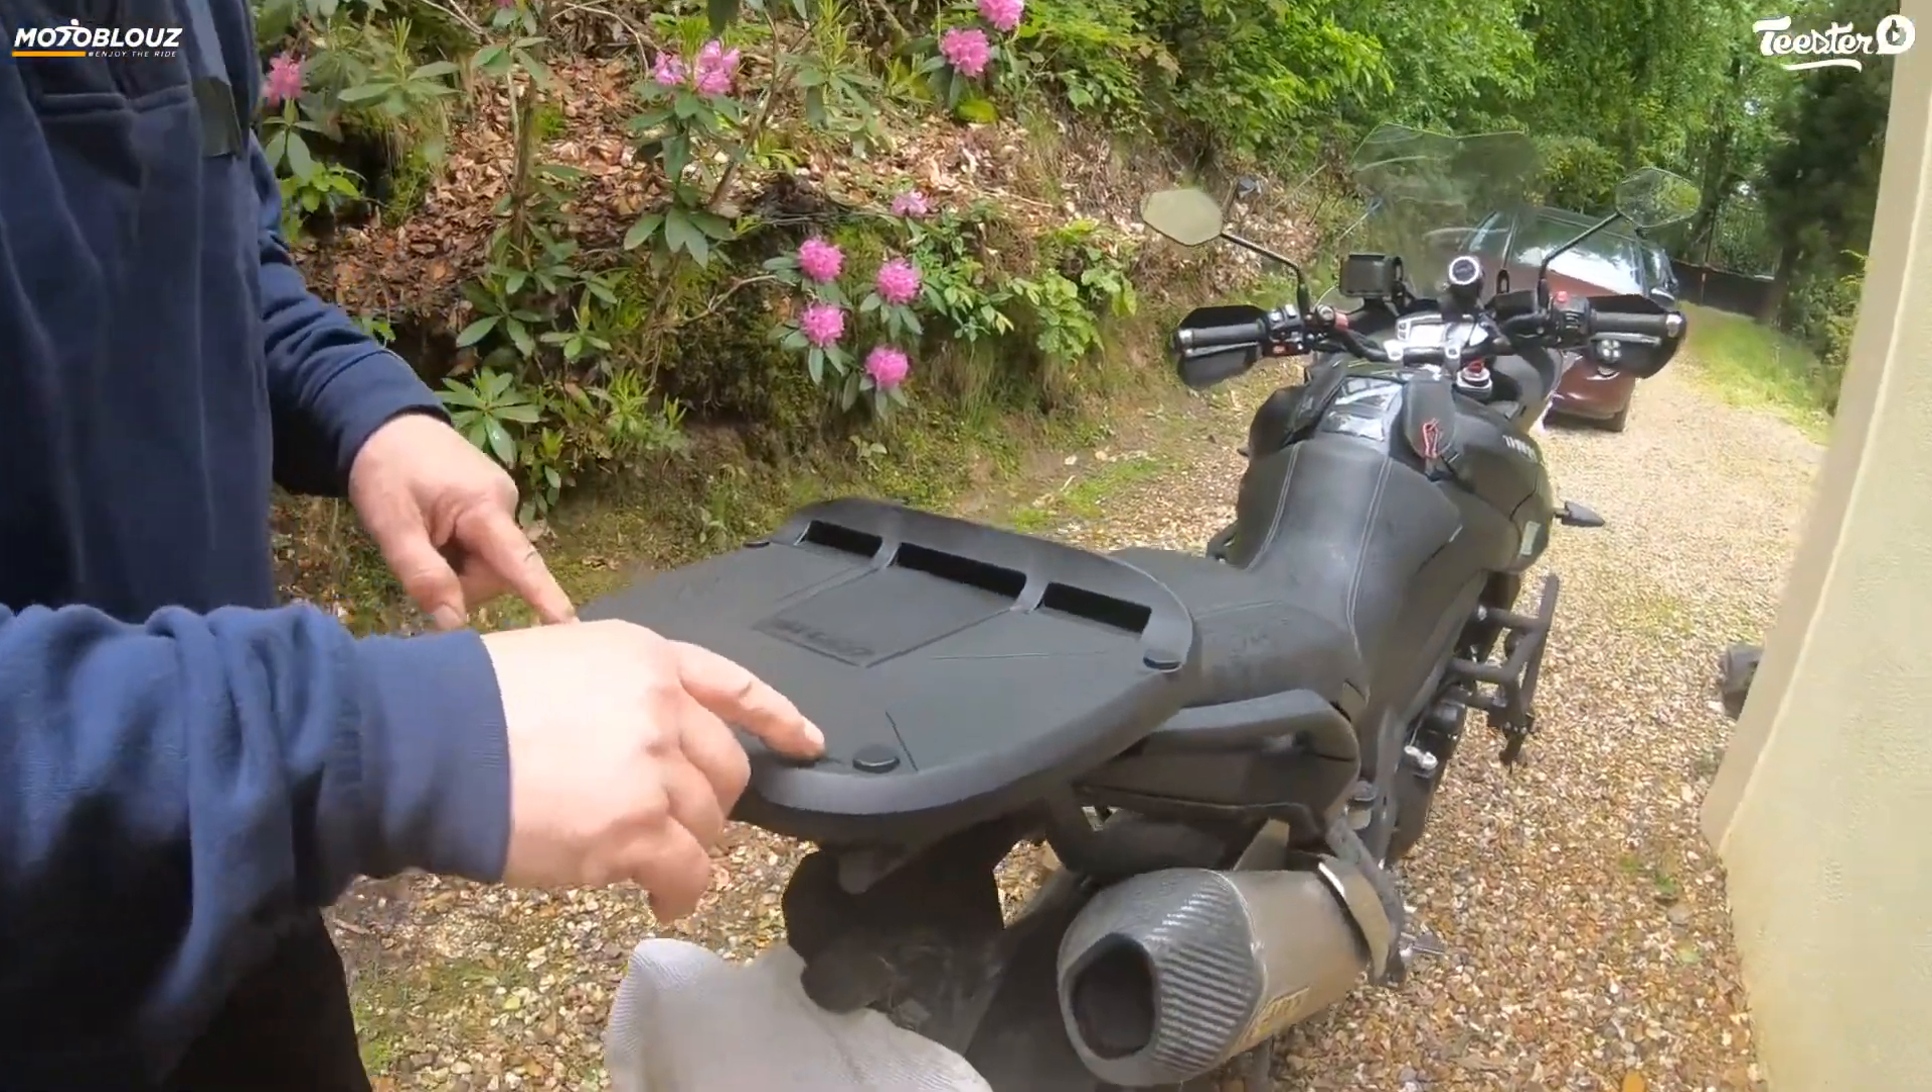Alors le support de top case est monté.